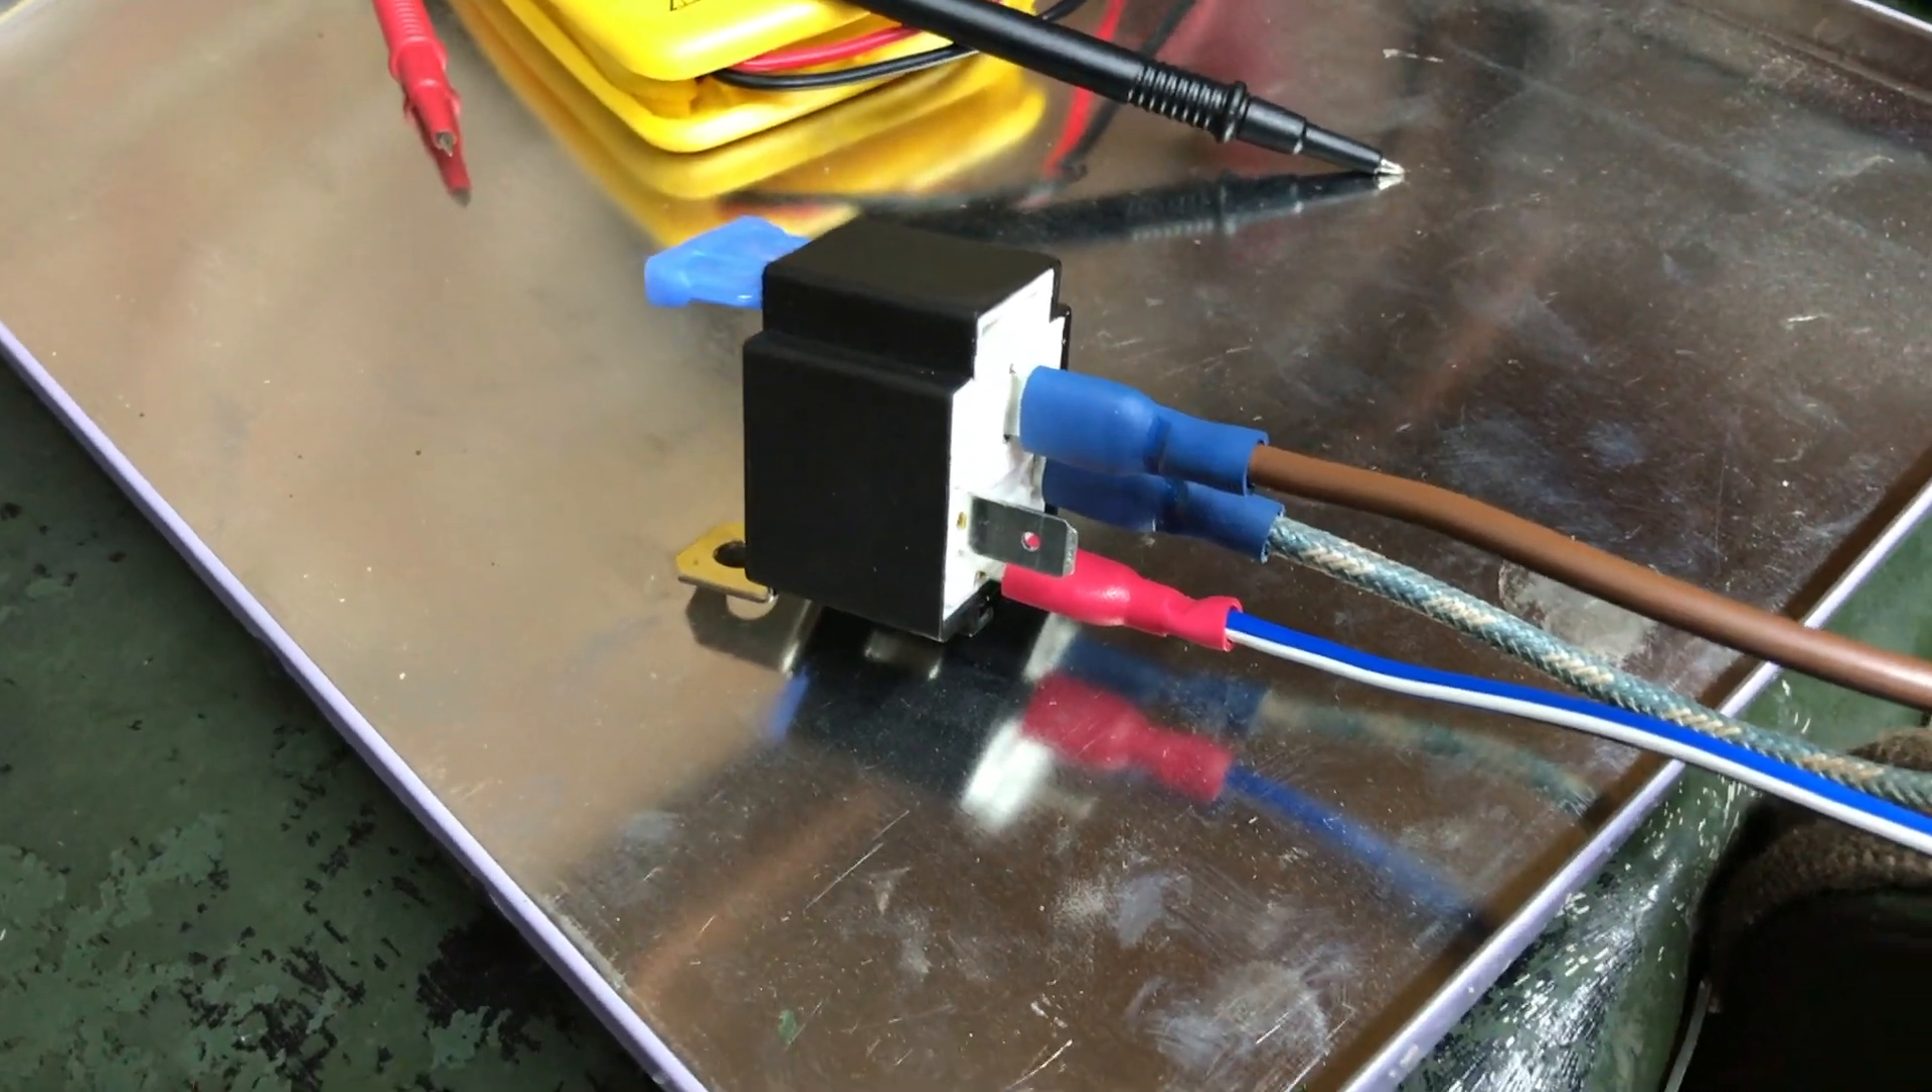So I've wired up the main beam relay now. The brown wire is from the starter solenoid.